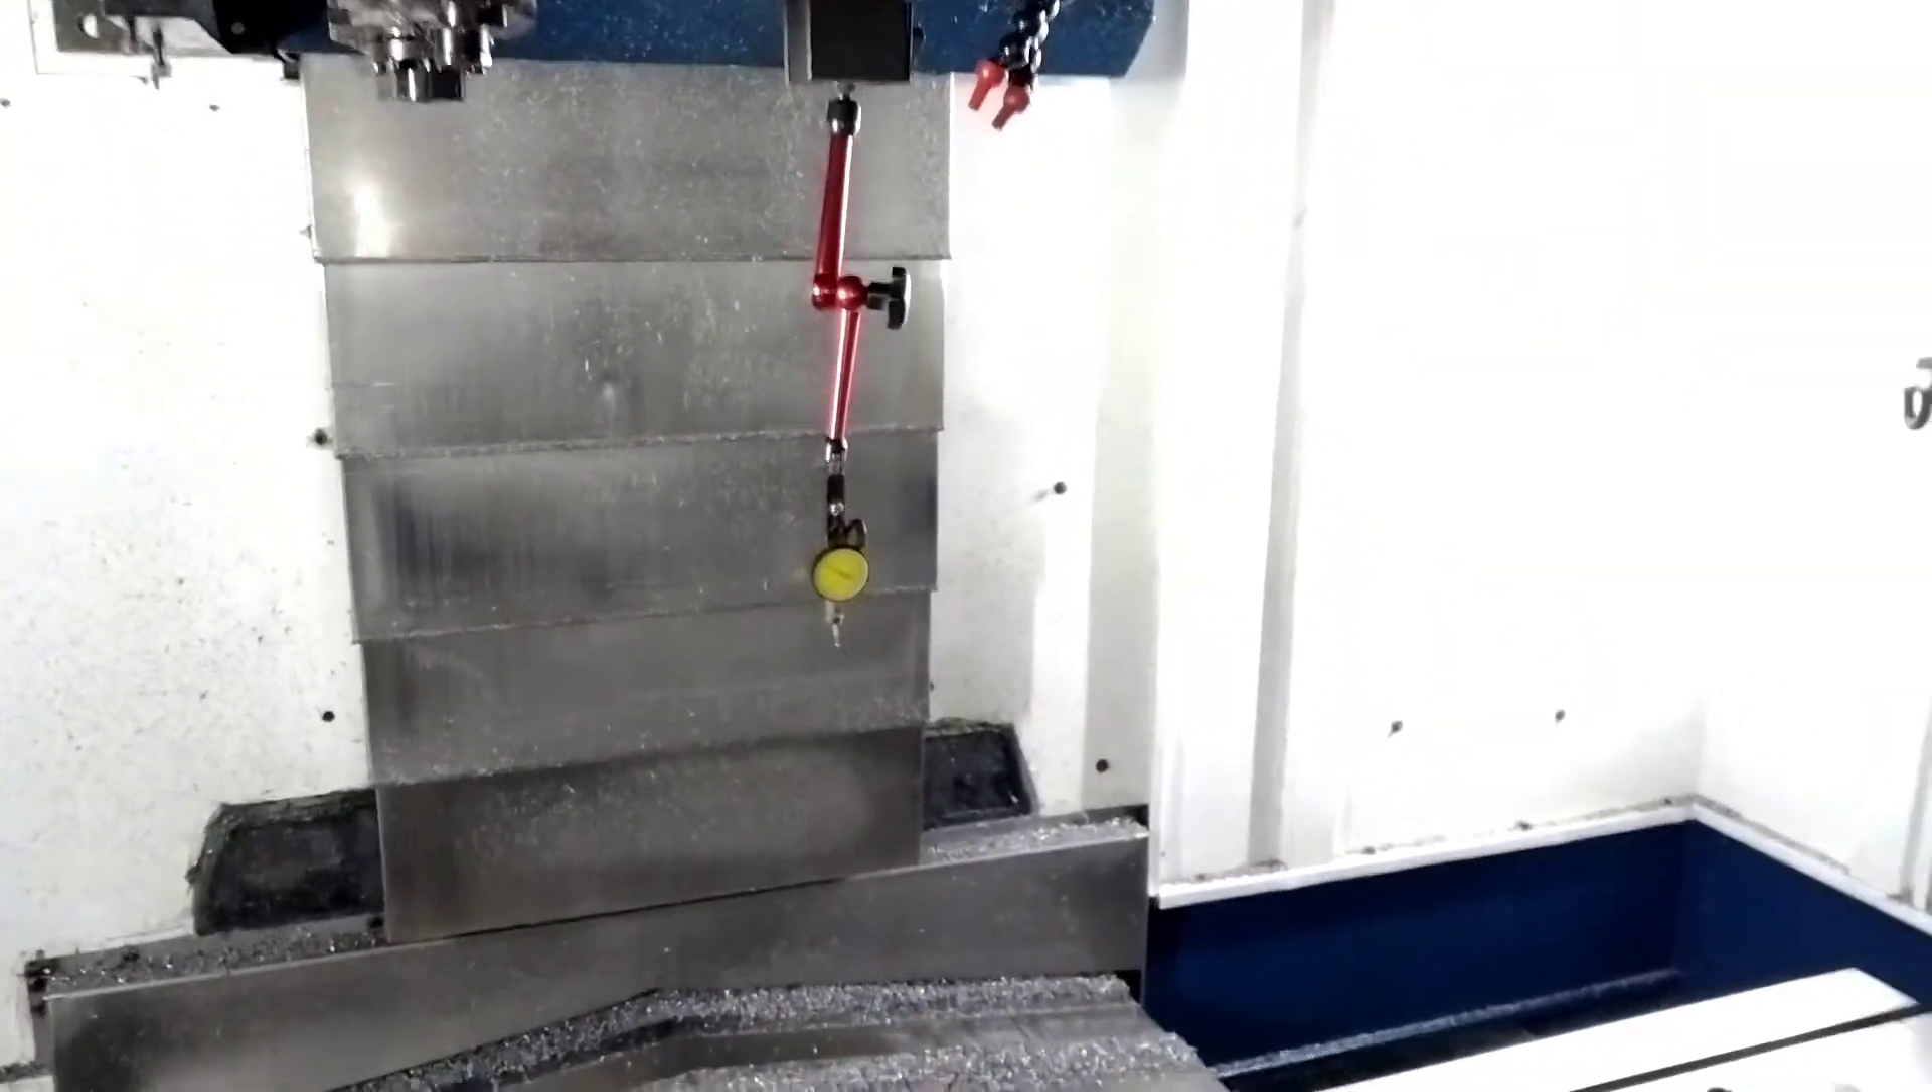یہ اپنے ڈائل انڈکیٹر اوپر لگا دیا۔